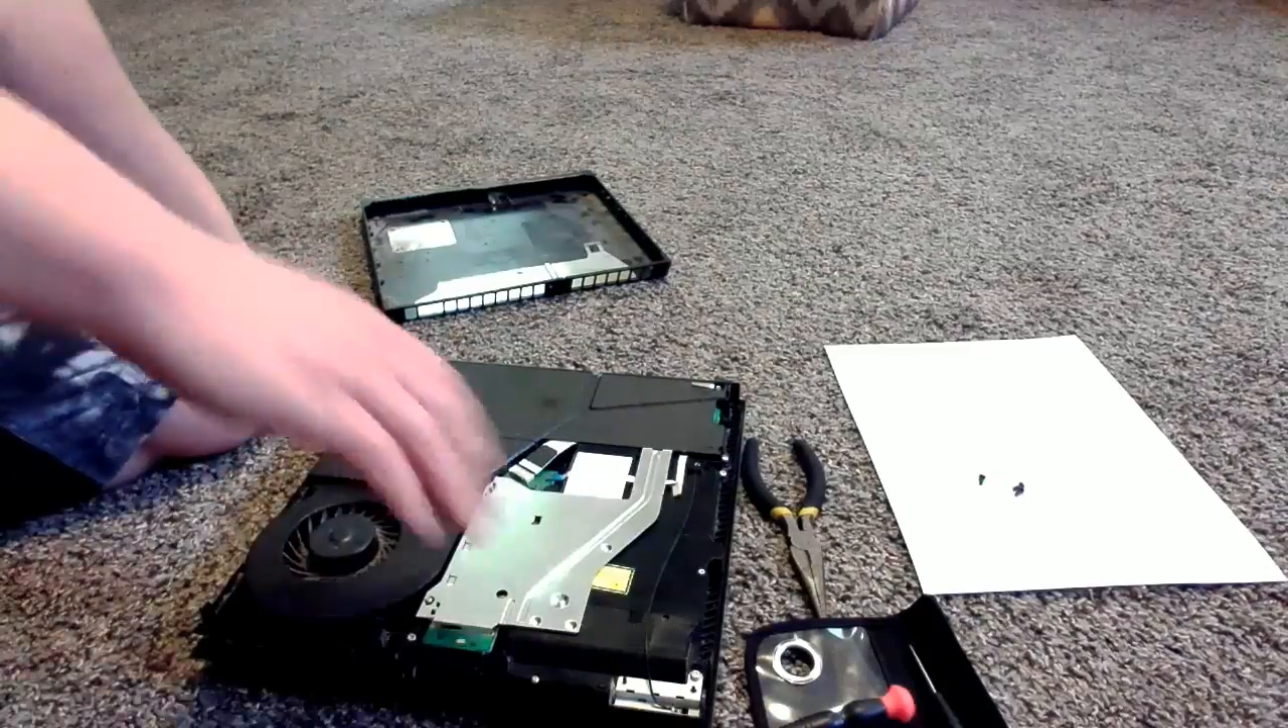So now we have the inside of our PS4 exposed.